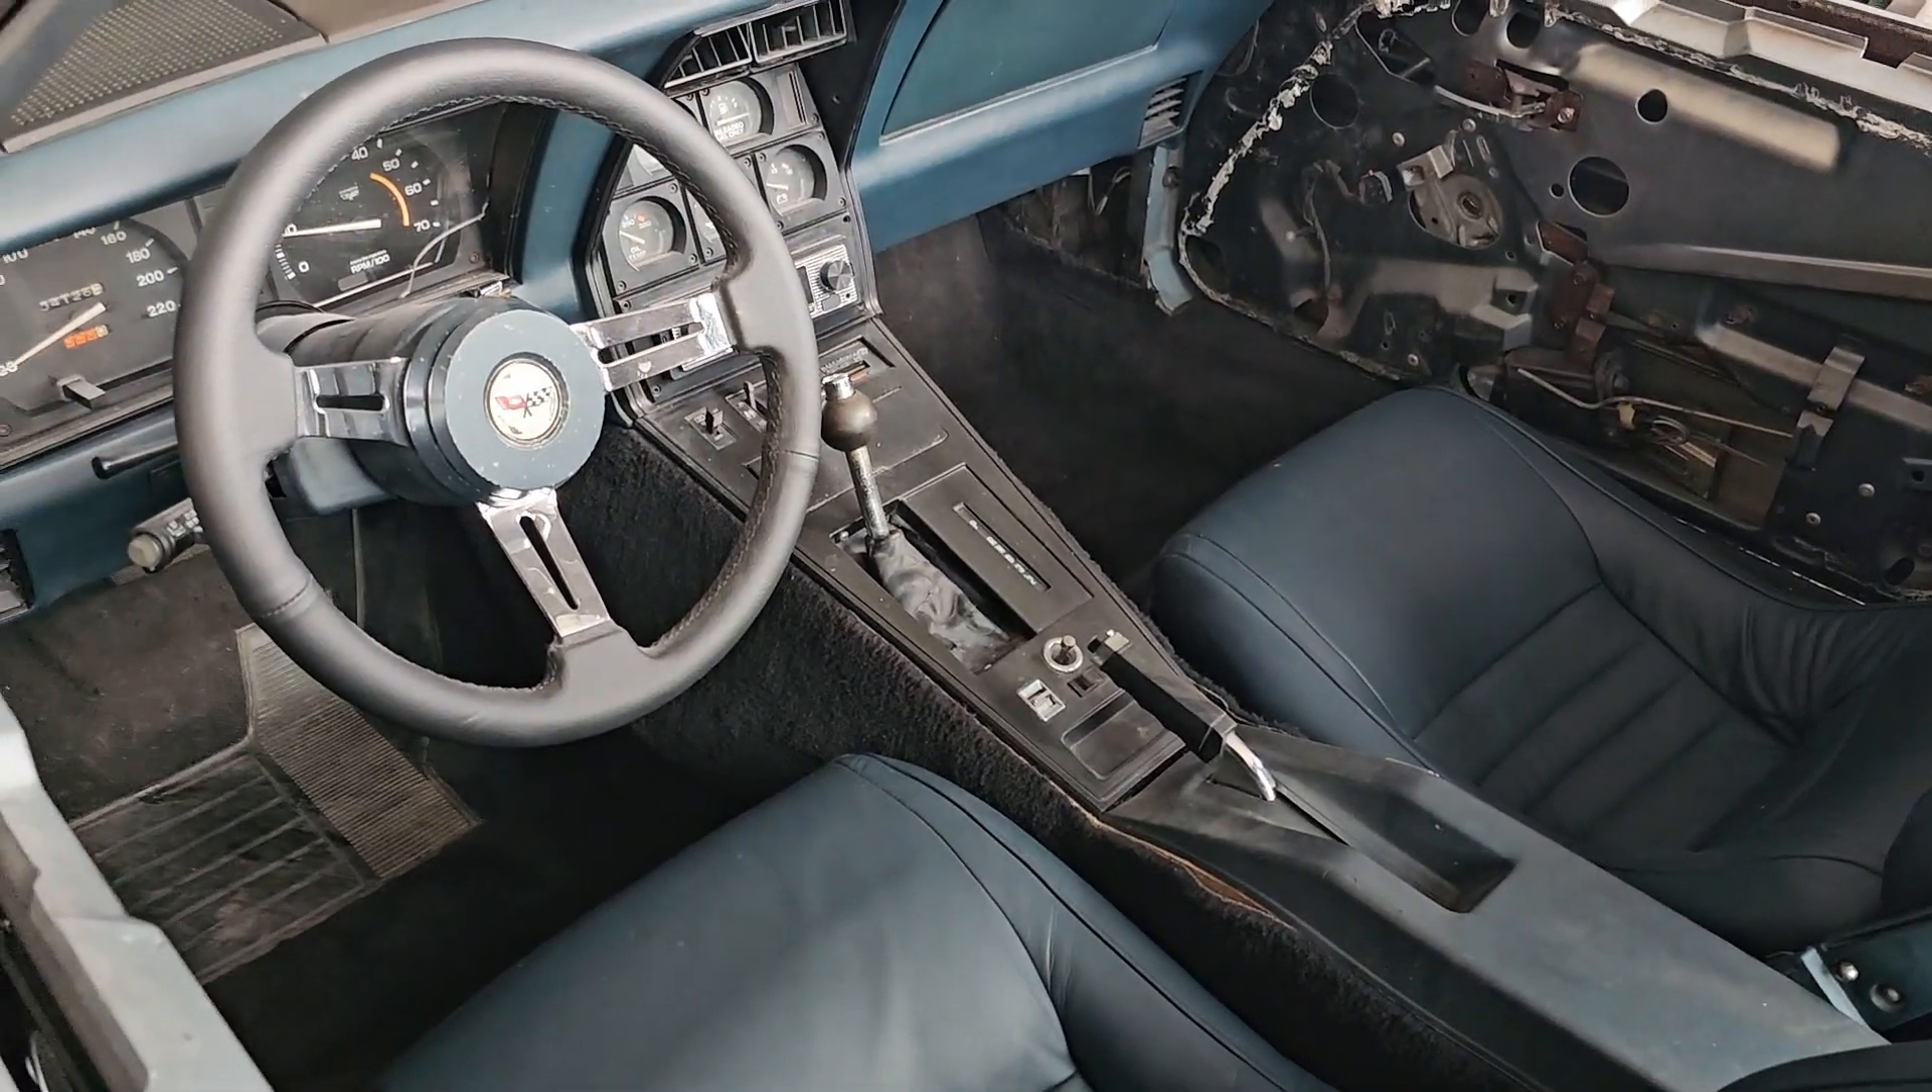Die Türpaneele sind noch nicht wieder drin, weil die Fenster noch nicht drin sind.